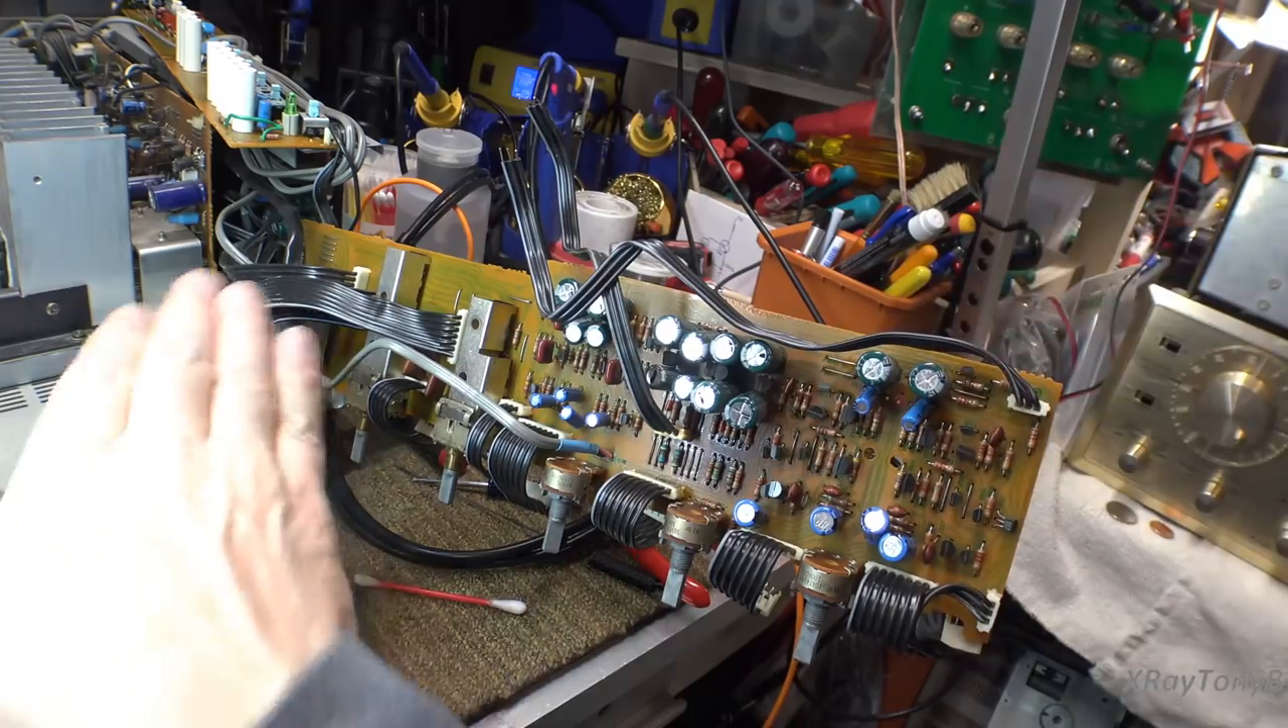We have the board out i'm not going to remove these ribbon cables.